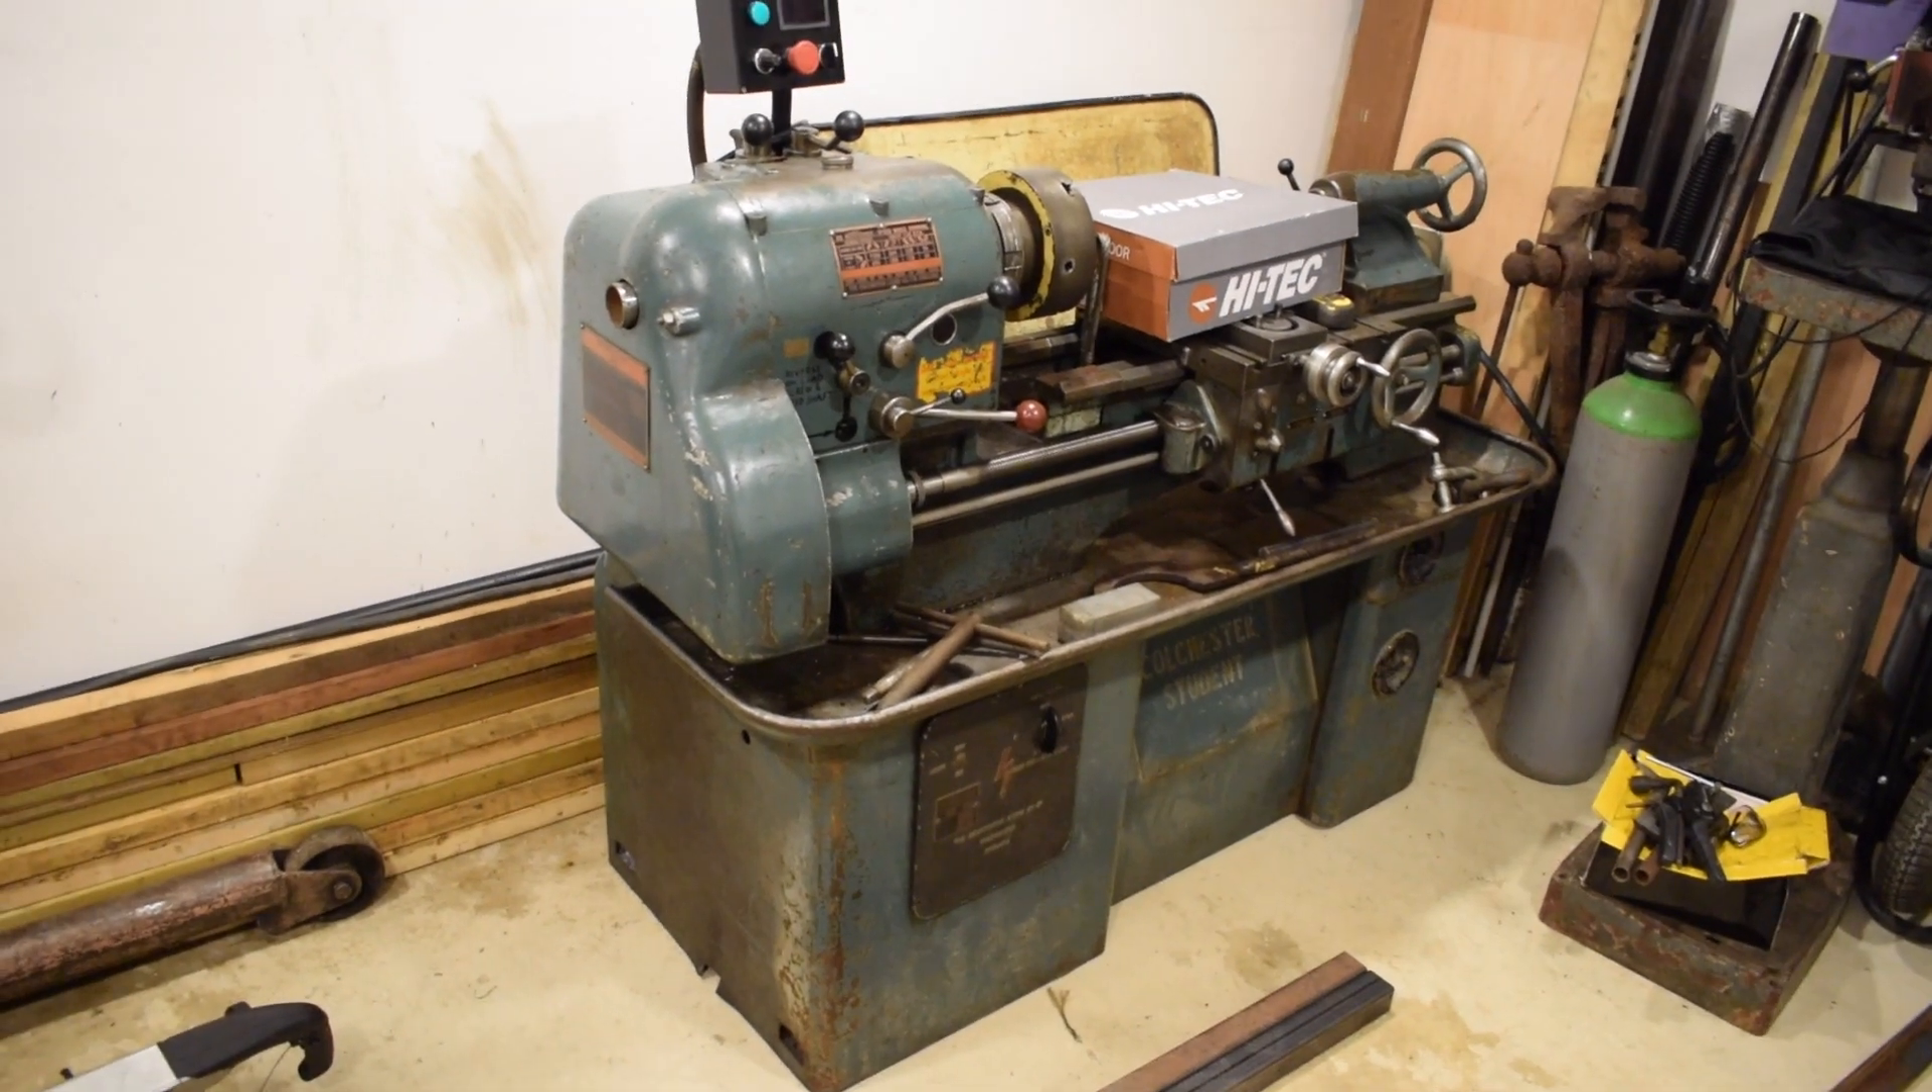So that's the lathe all back together now.